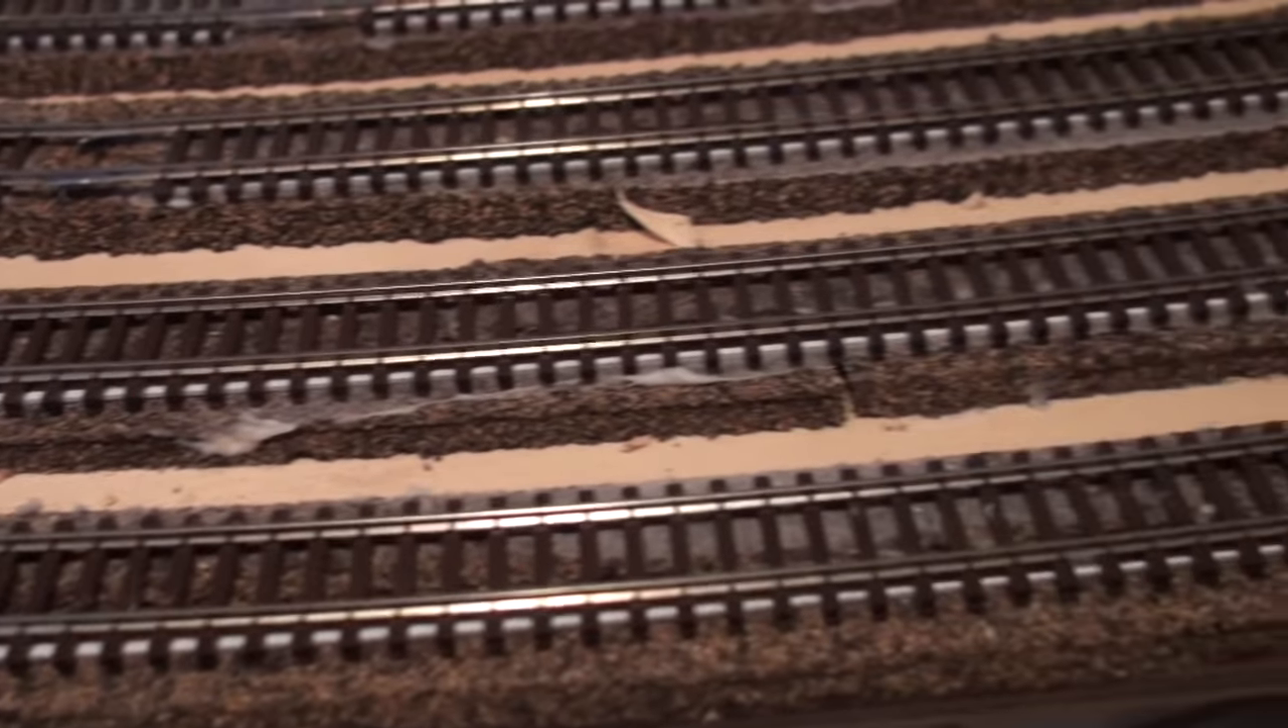So with all the mainline track in place at this point it's time to talk about wiring.